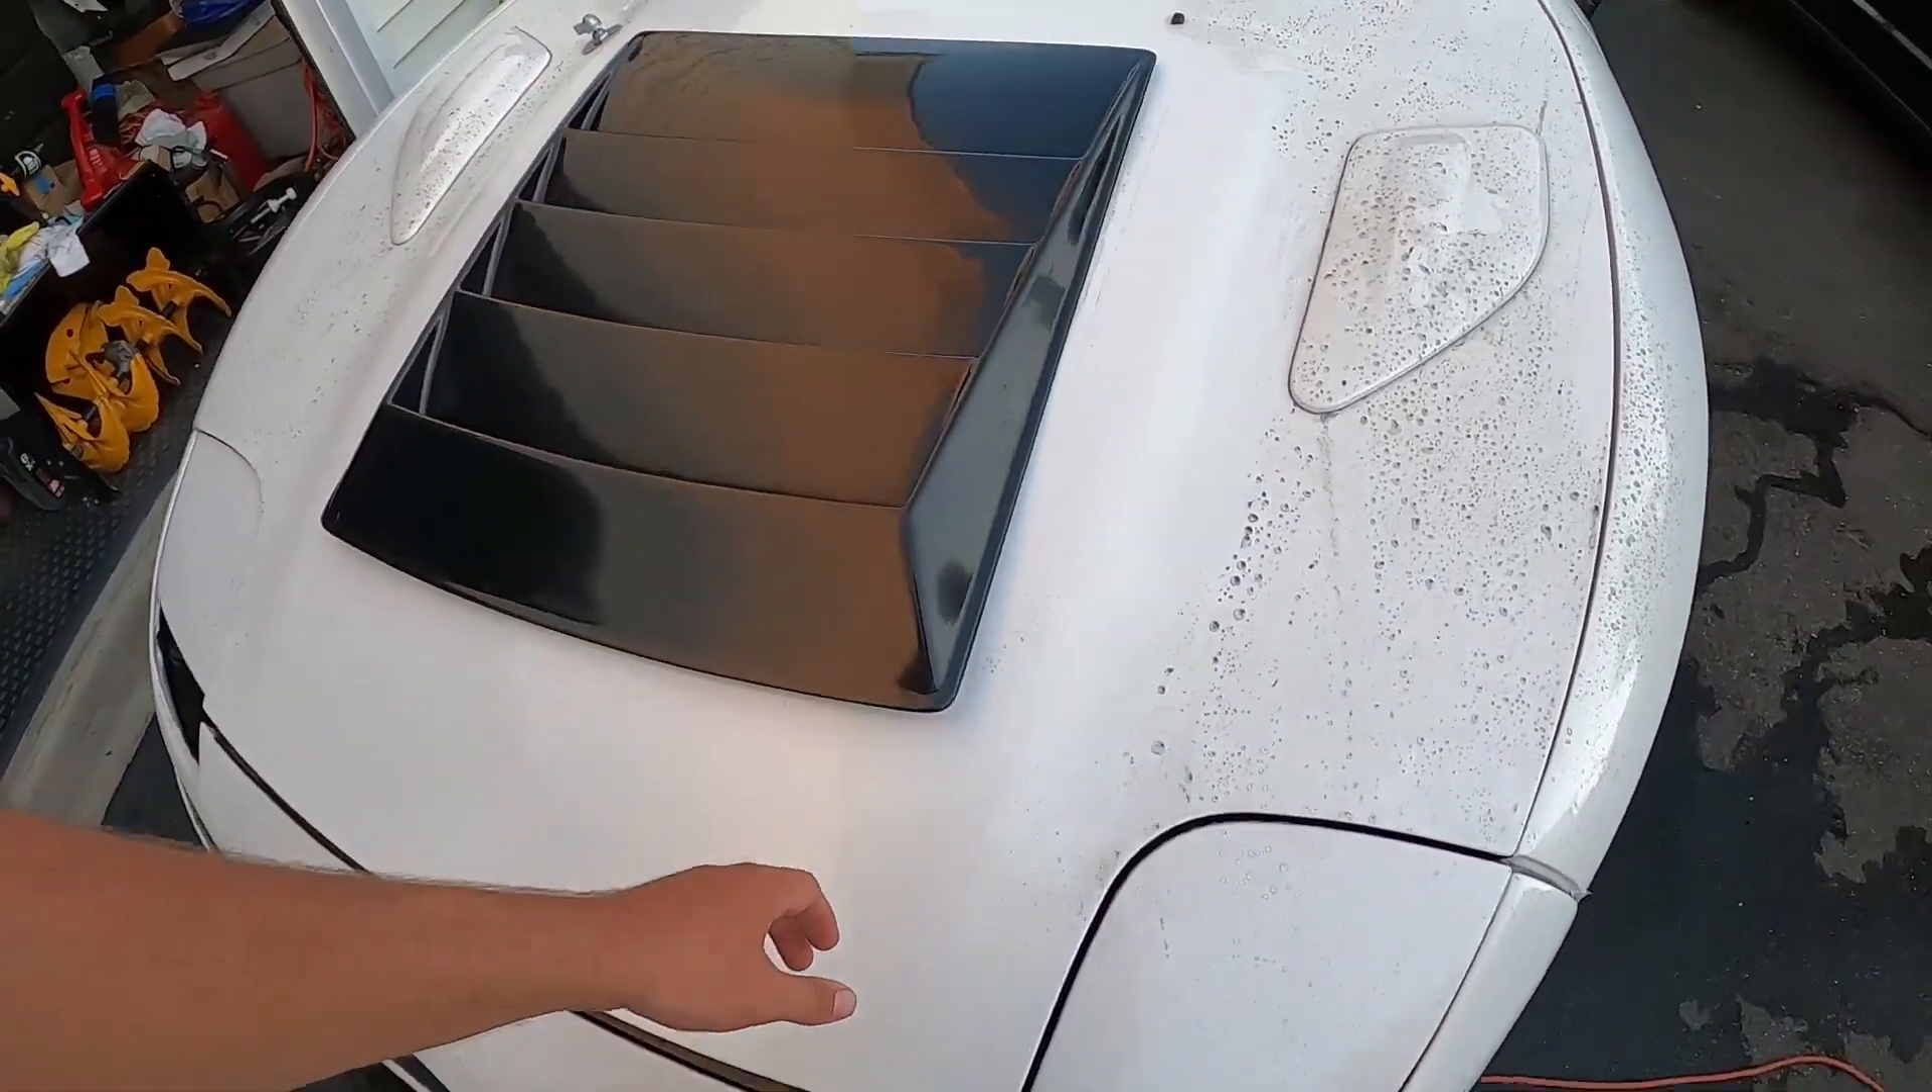Hood vent fits in it's centered it lays flat.